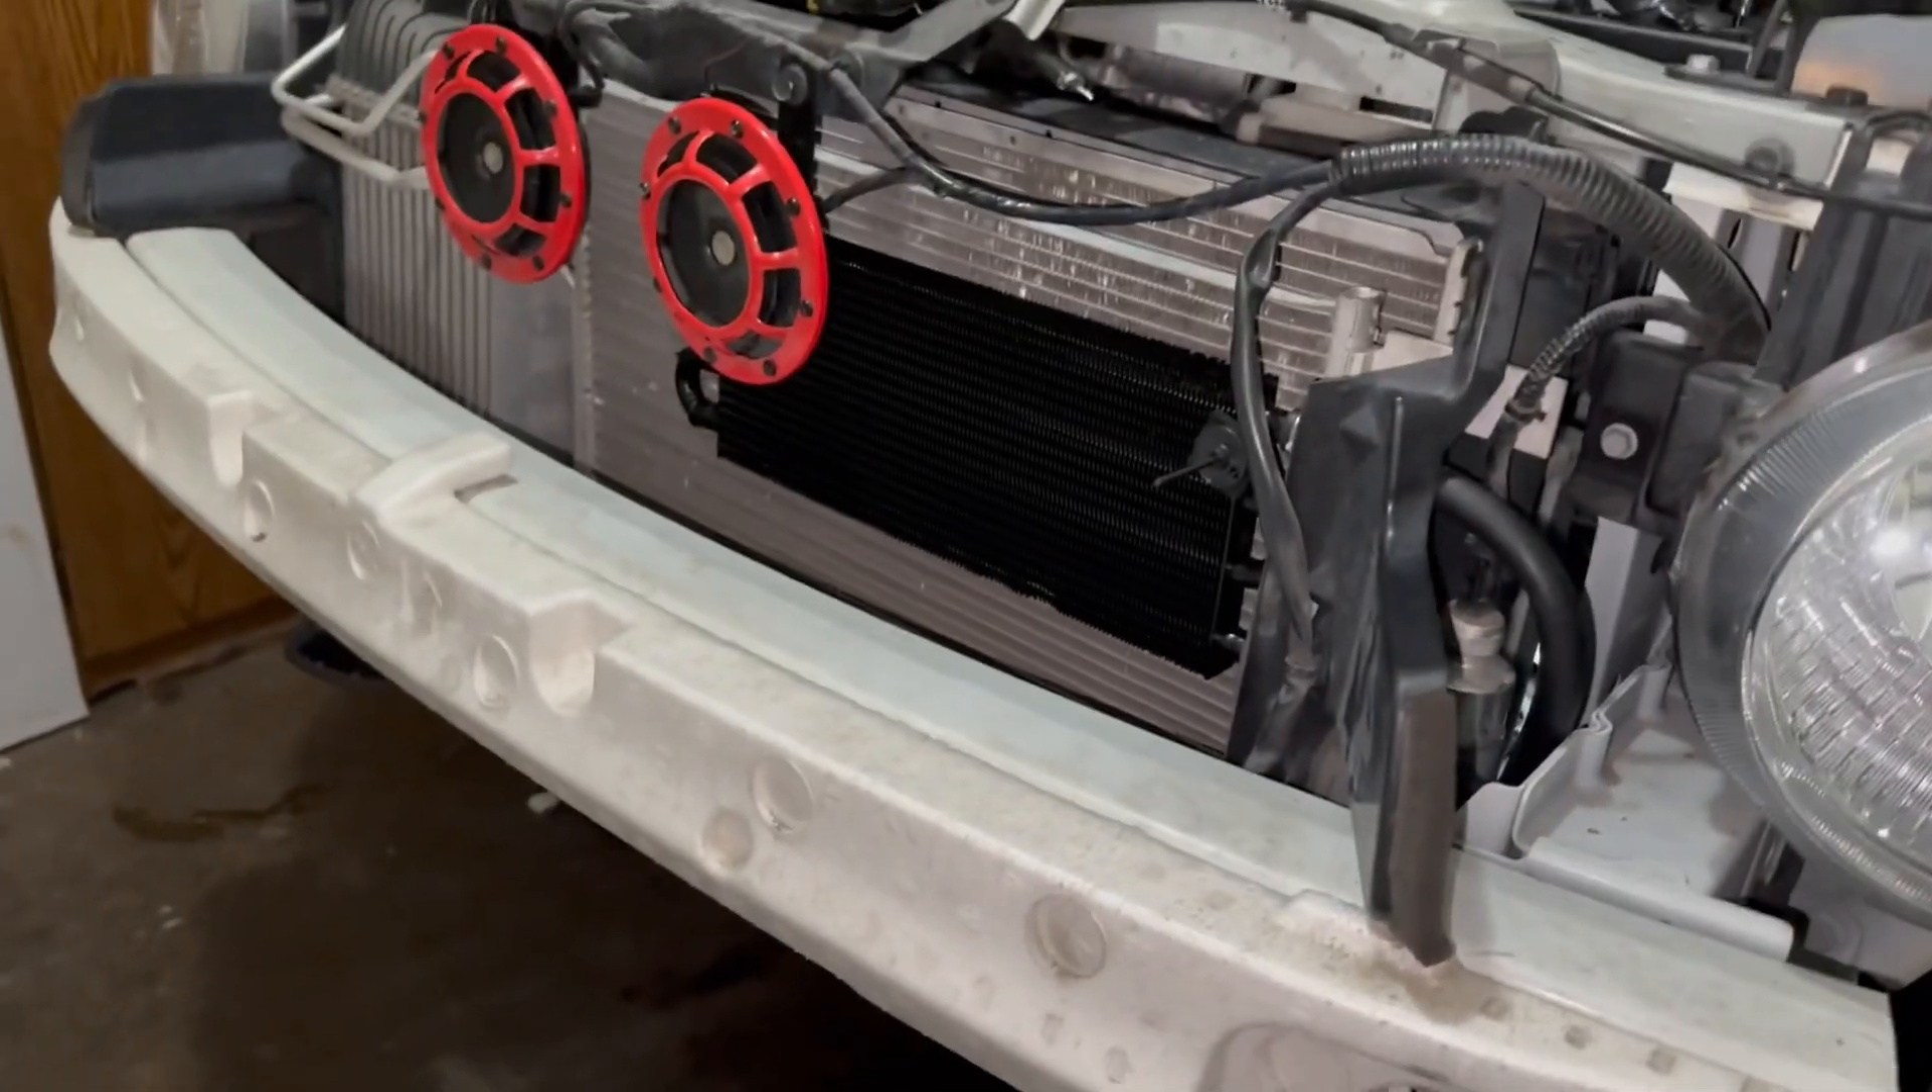The cooler here is in place mounted on with the brackets.